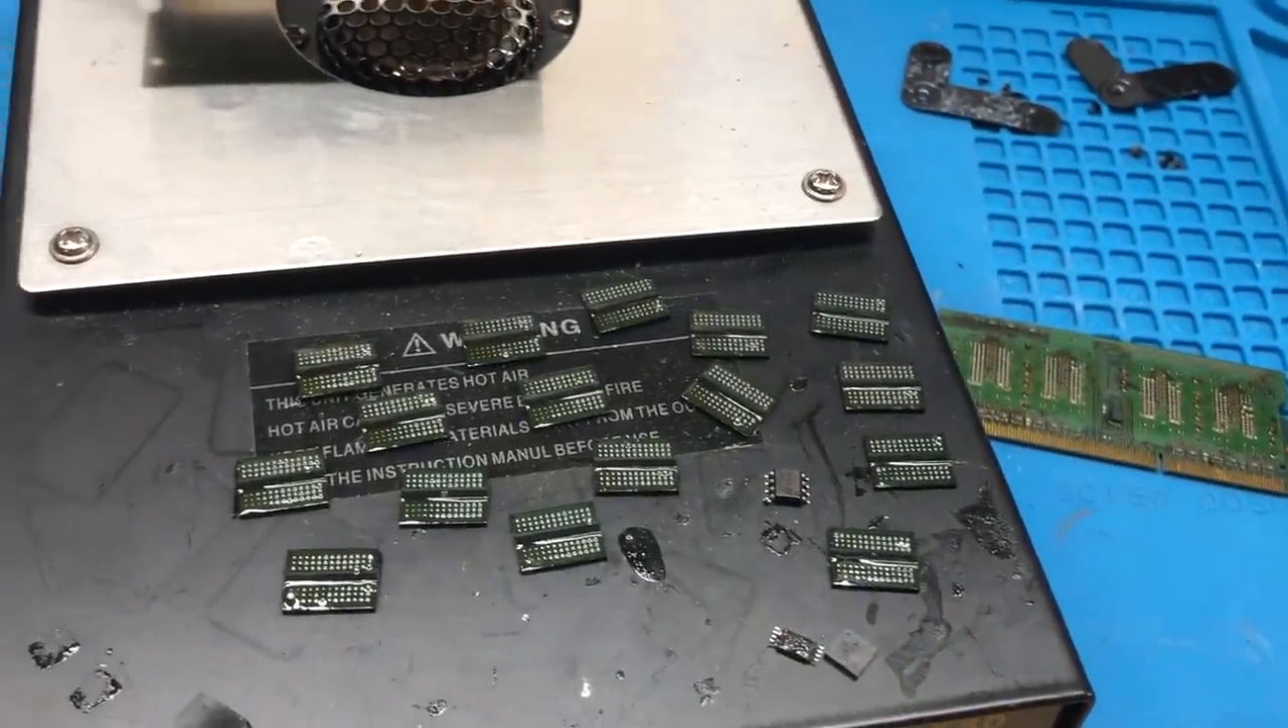All right, so as you can see, we got all 16 chips removed.